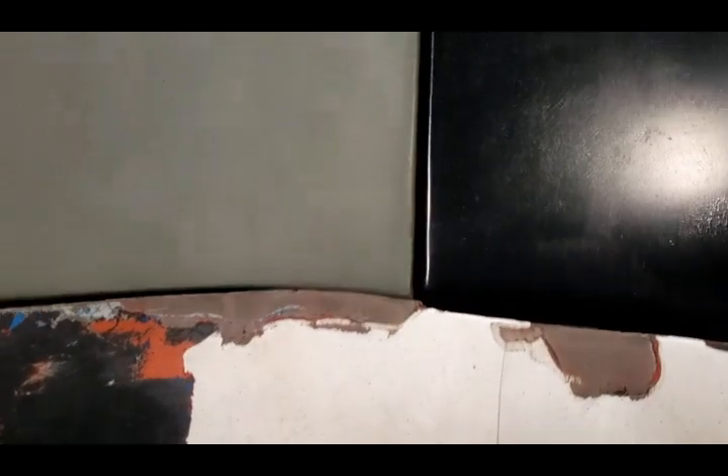This is the gap pretty much that we want right there. That is probably an eighth.